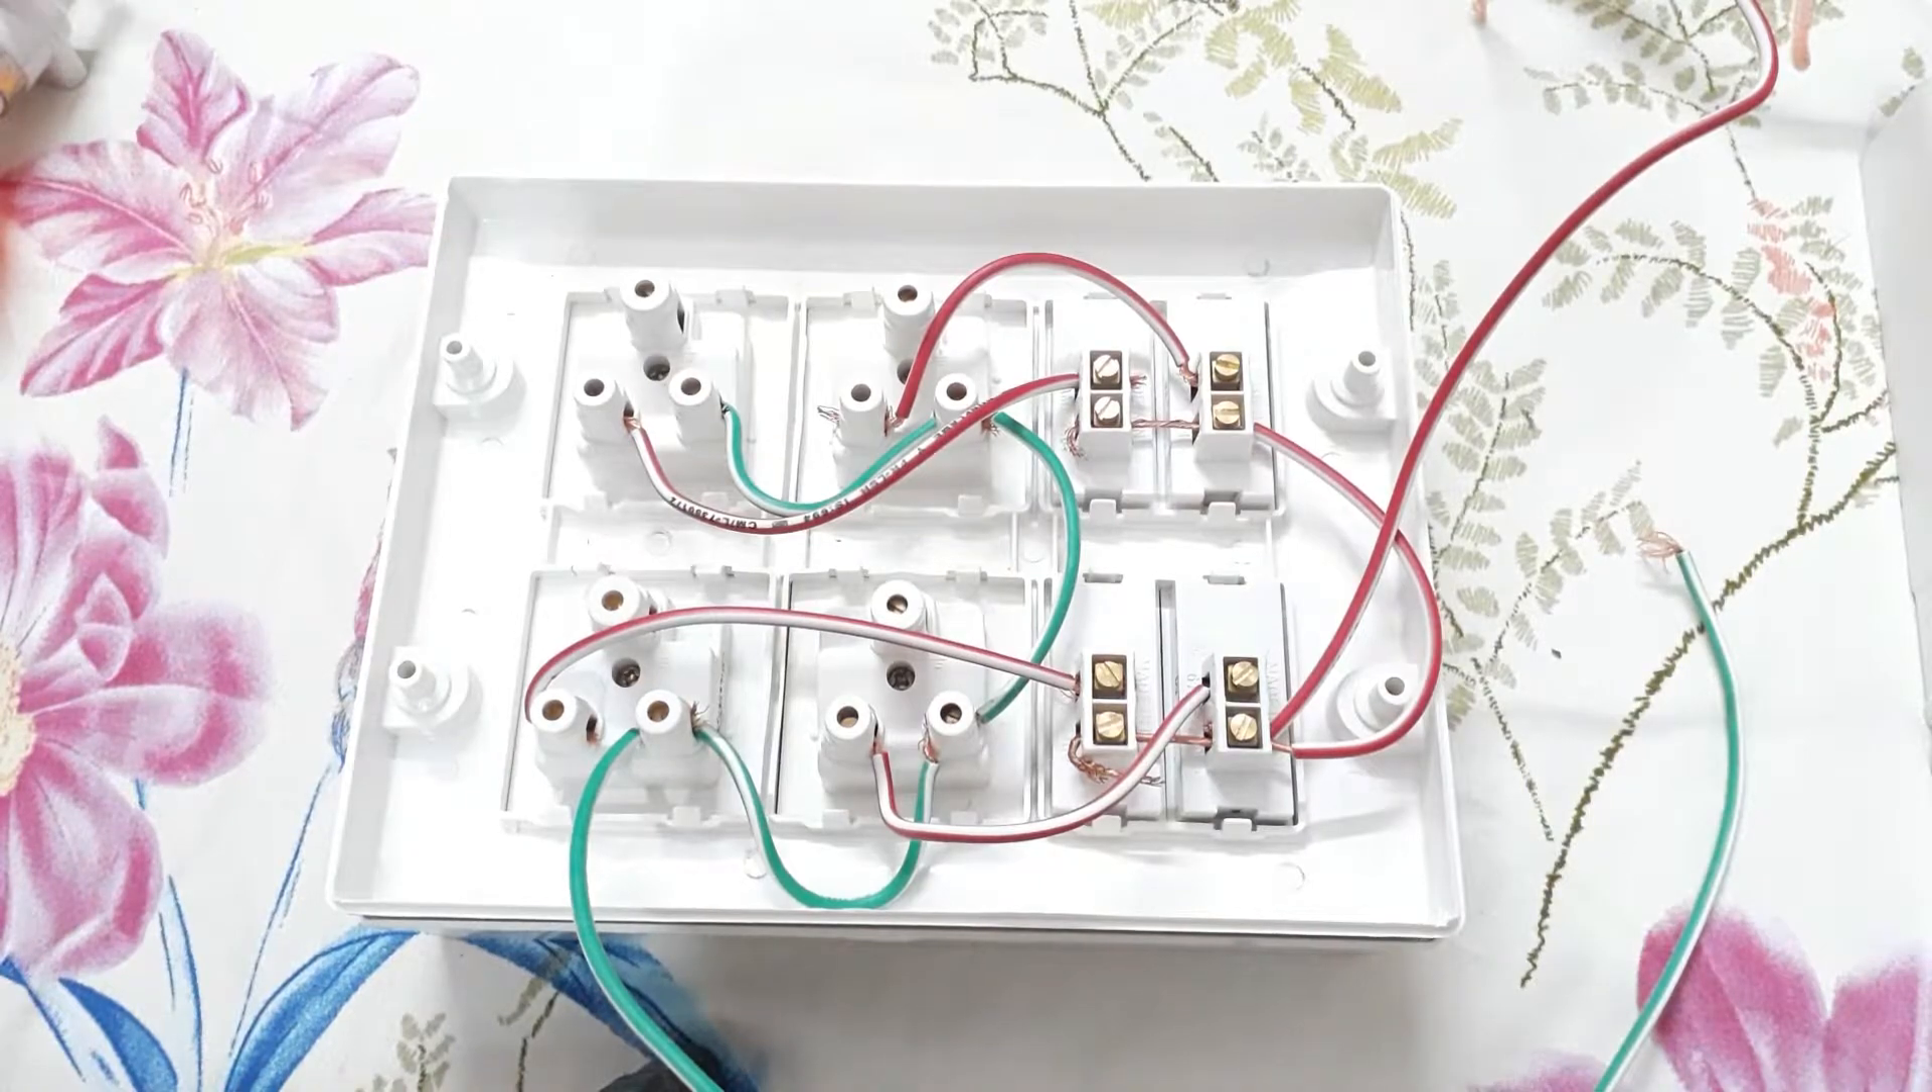چاروں پوائنٹ پر ہم نے وائر کا کنیکشن ہم نے کر دیا۔